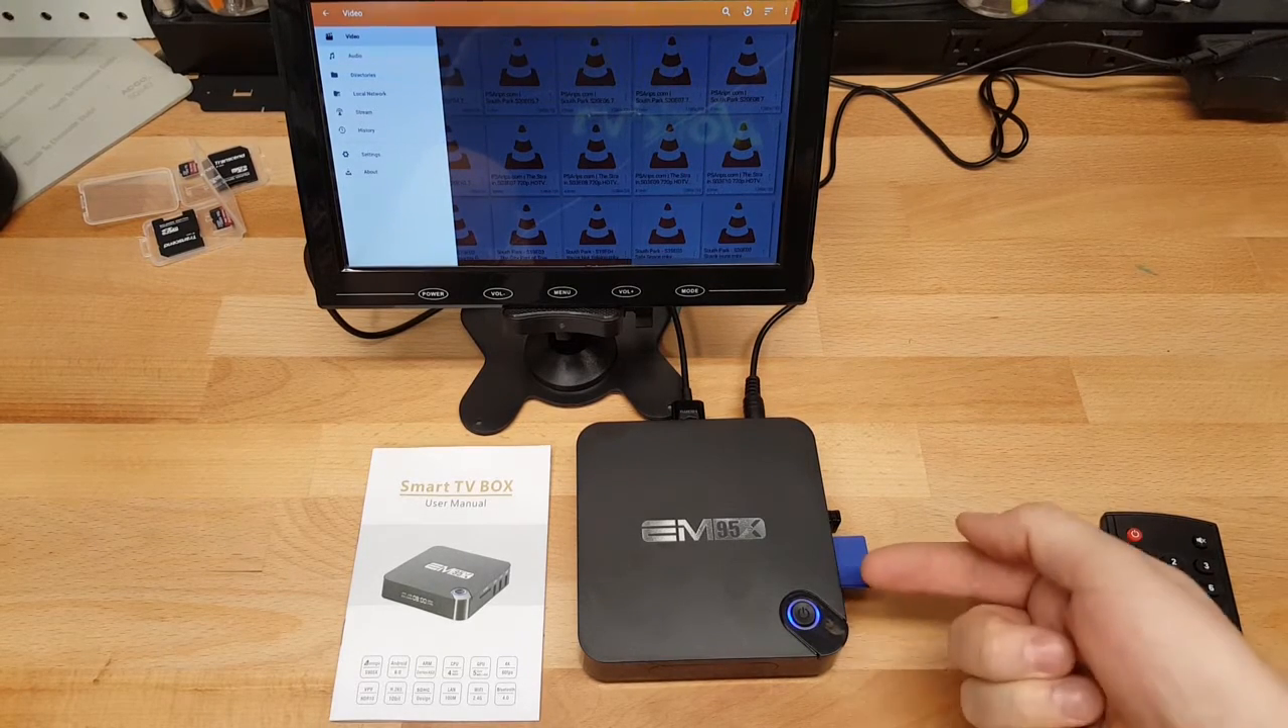Not a big fan of how the card sticks so far out of the device.